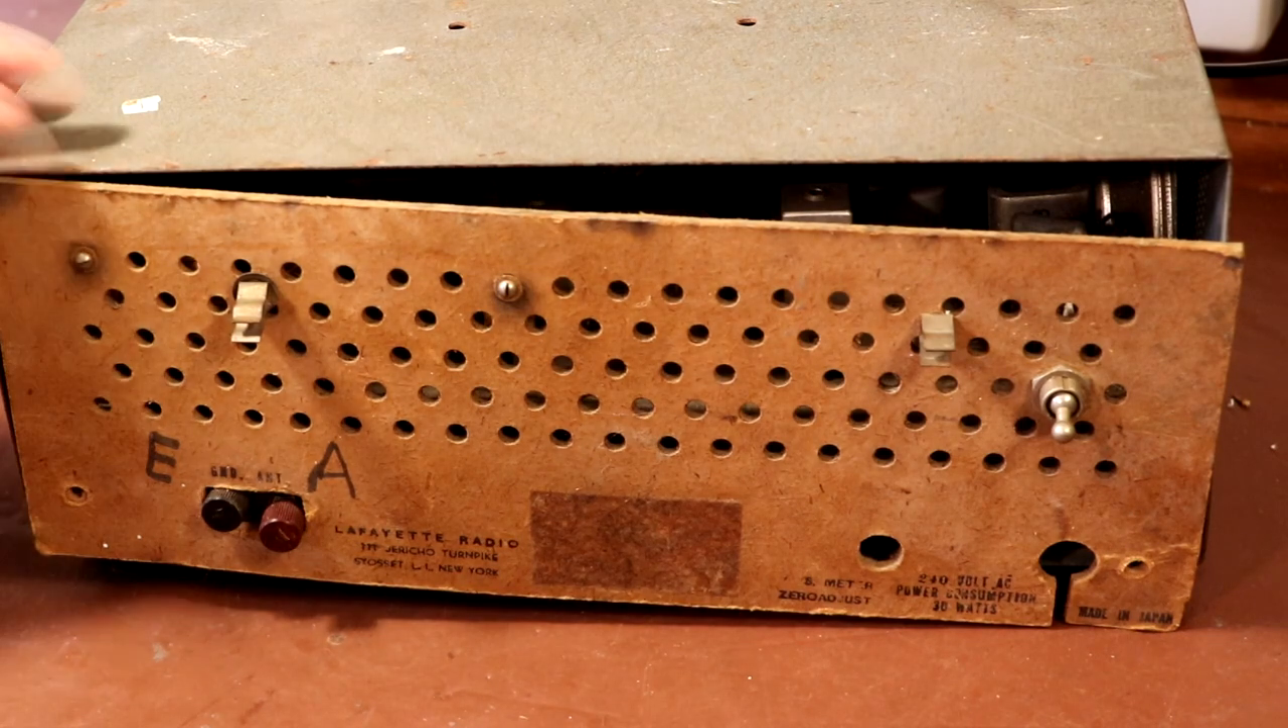Of course, we did see that it's got this switch on it, and, of course, the back is hanging off.